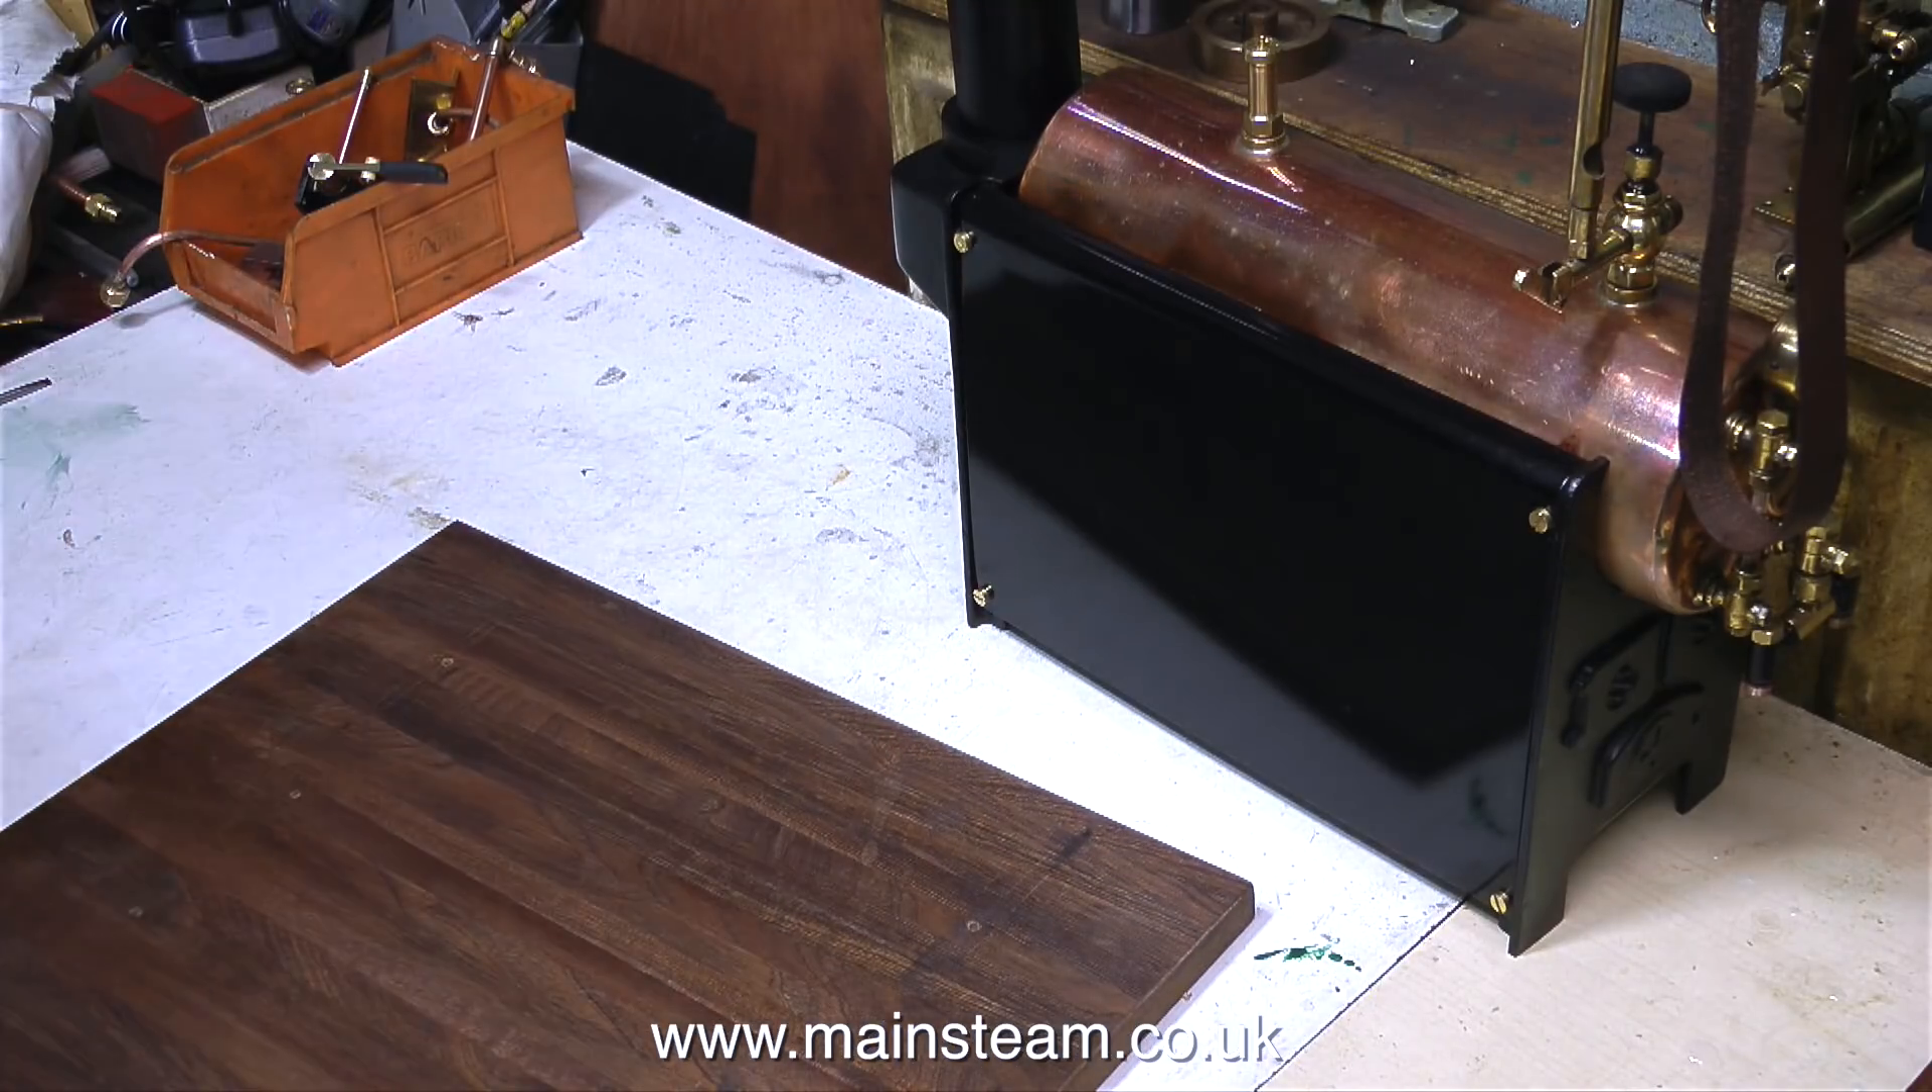Now all the parts have been removed from the baseboard I can rub it down with some sandpaper.